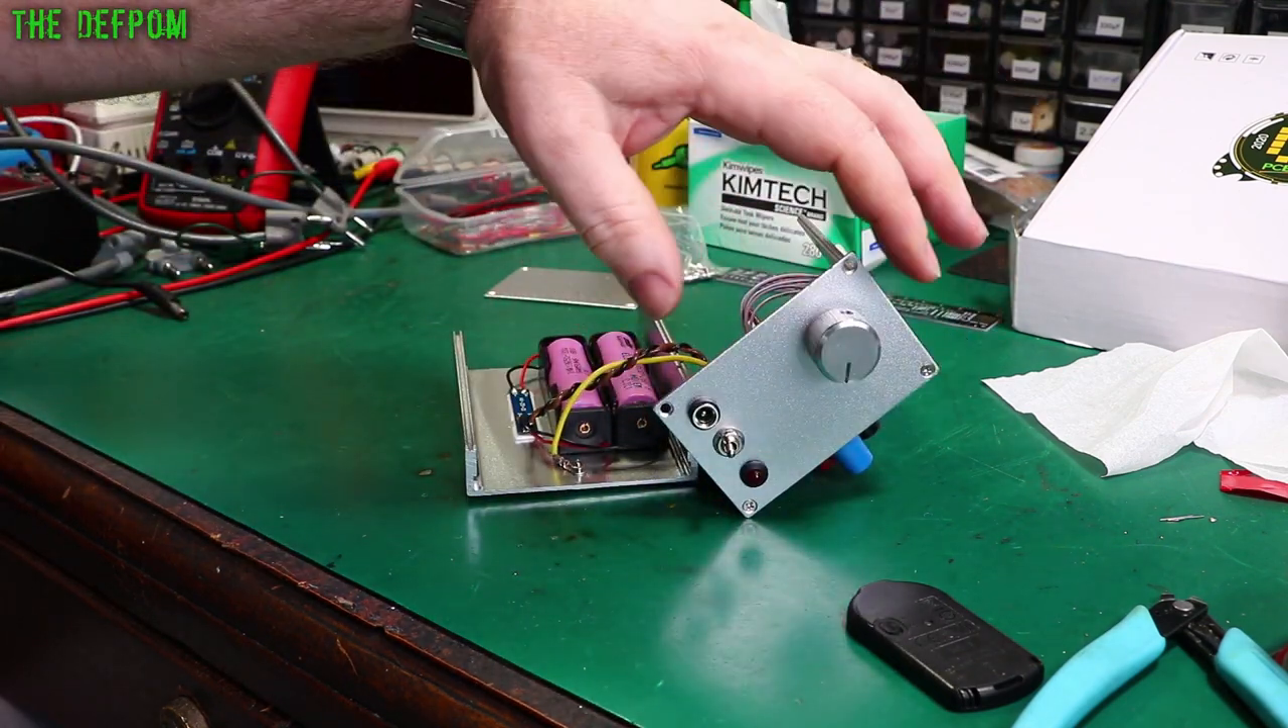I've put the batteries in.